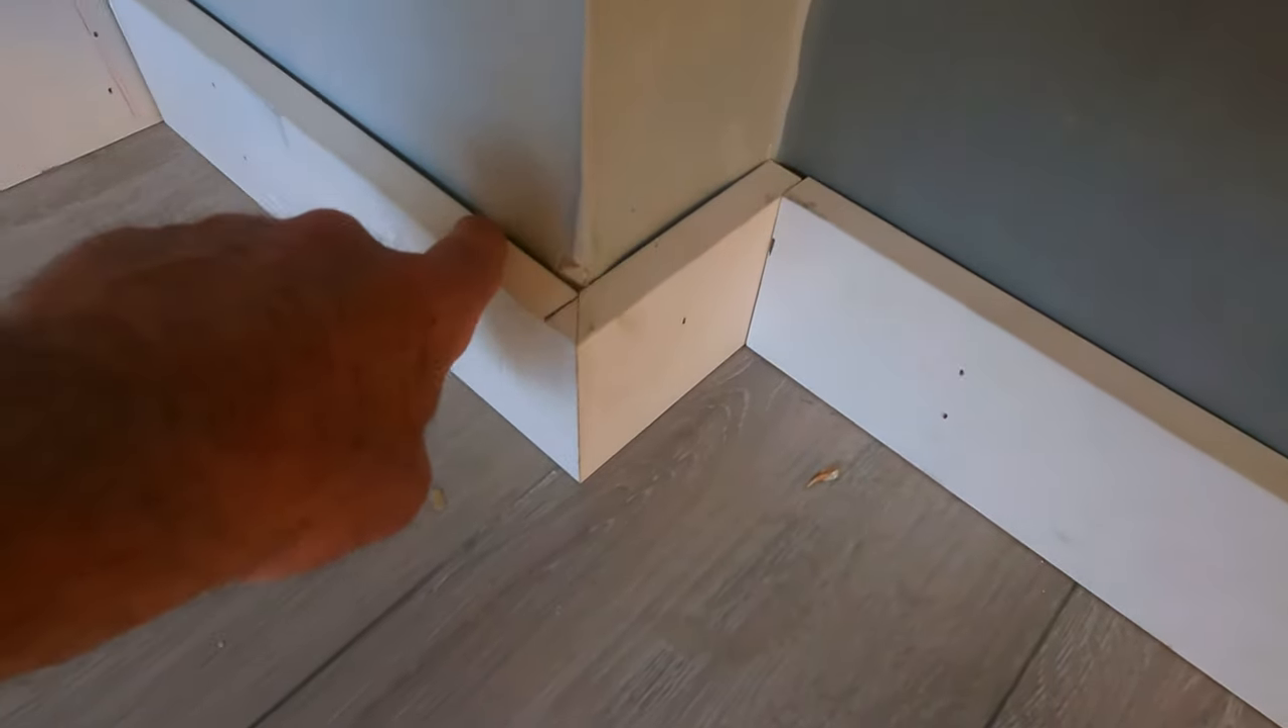The miters there, absolutely perfect.